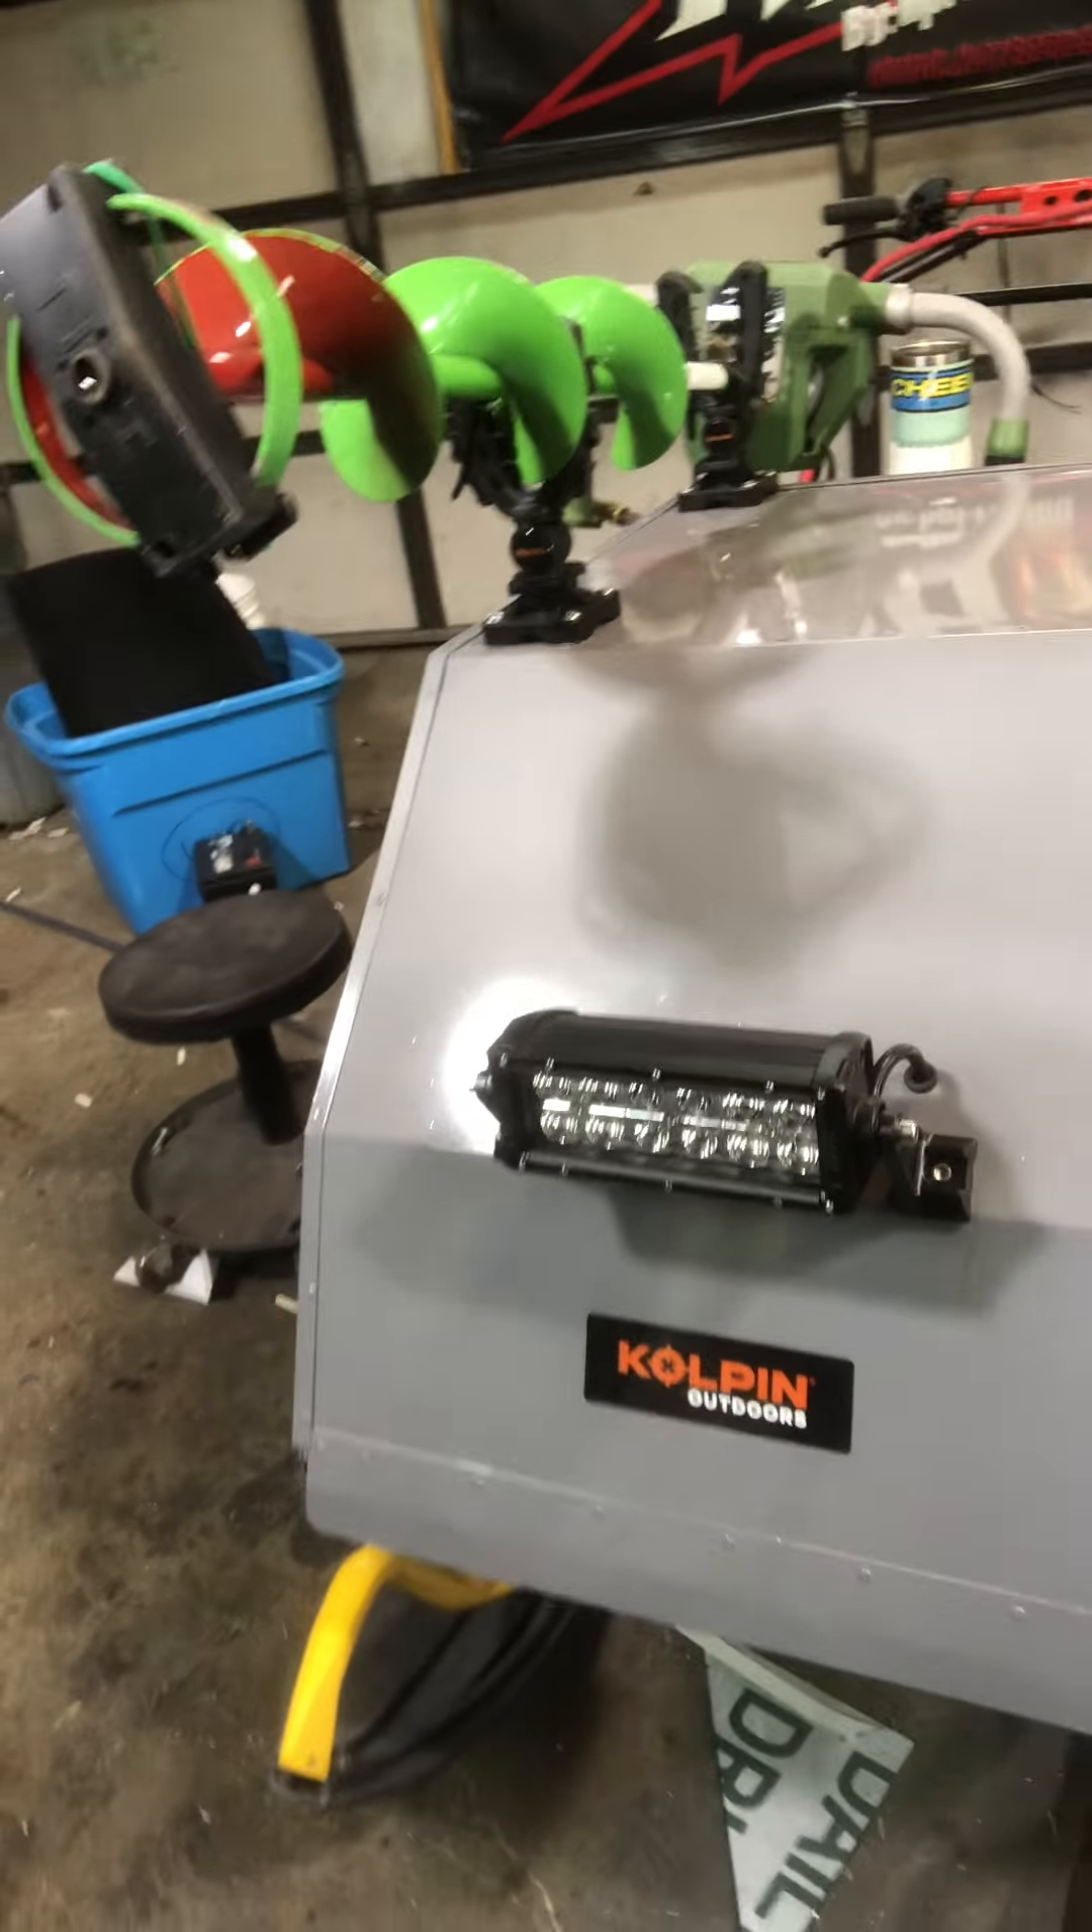Temporarily mounted the headlight just so I can get the hole drilled for the grommet and the holes for the light.